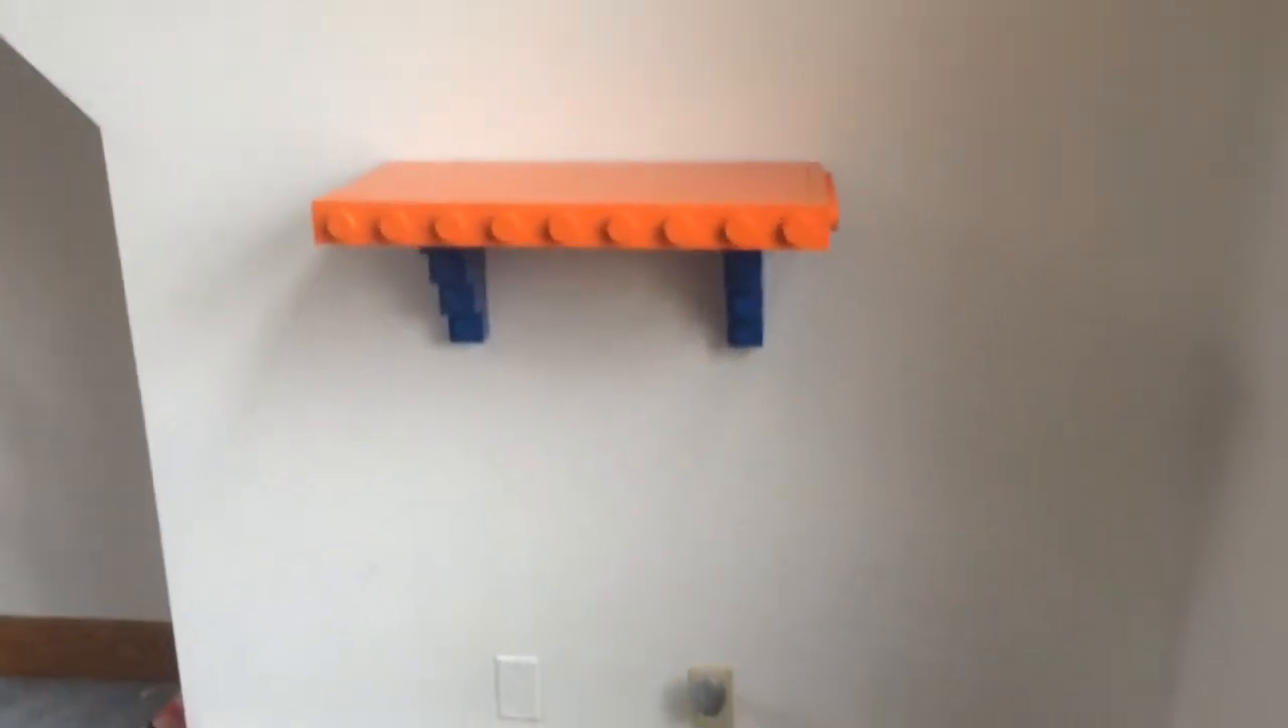All right, so here we are we got the first shelf hung up Orange shelf with the blue brackets so you can see.